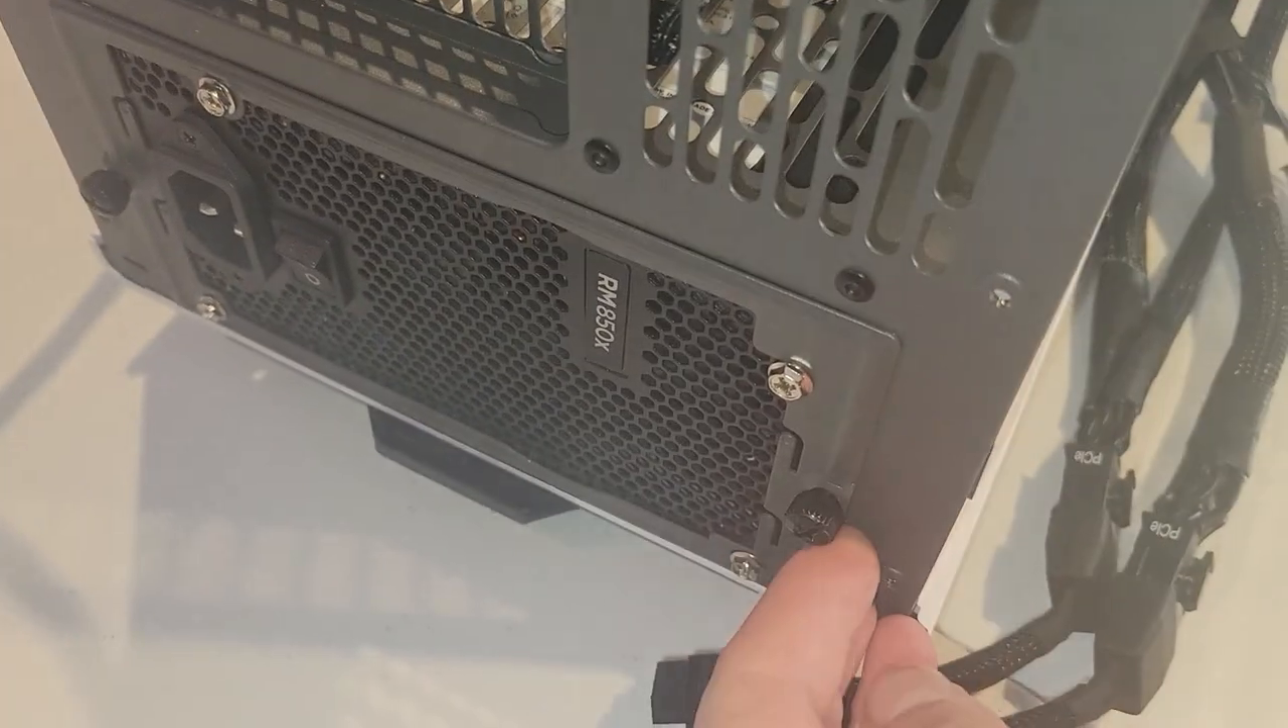Okay i got my power supply installed into the back of the case.